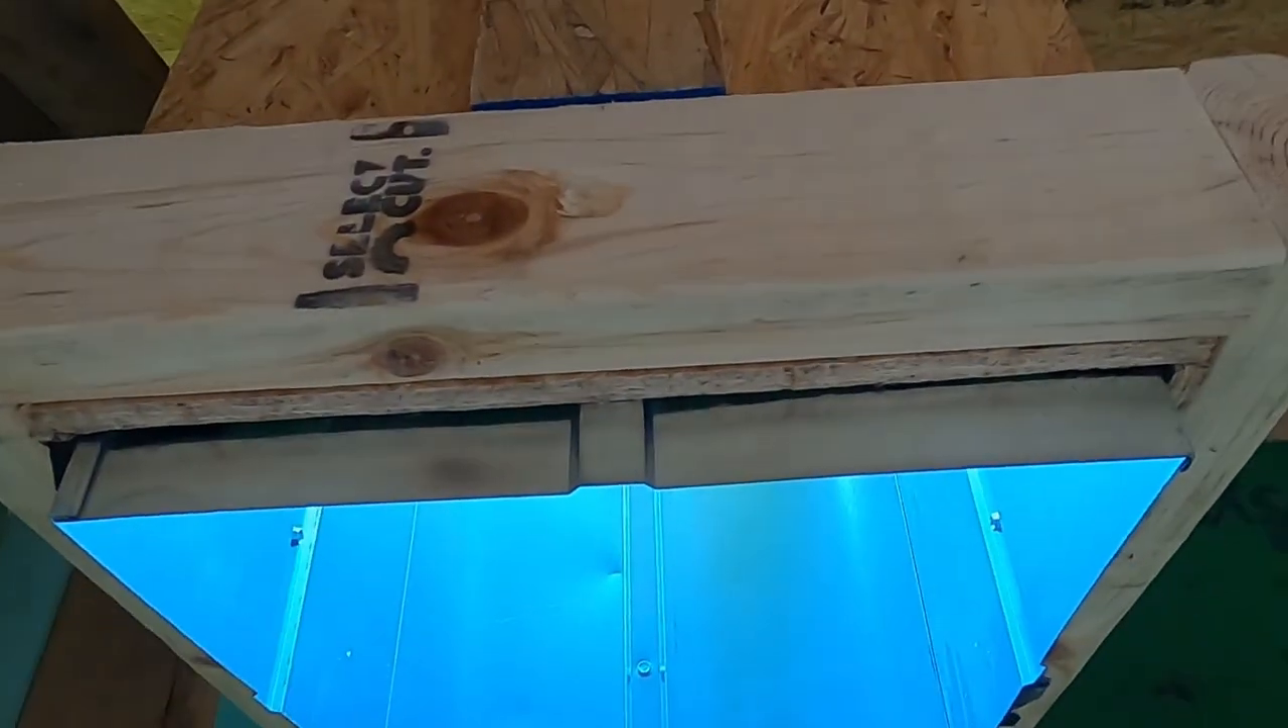We just installed the close clearance shield into the chimney support box here.